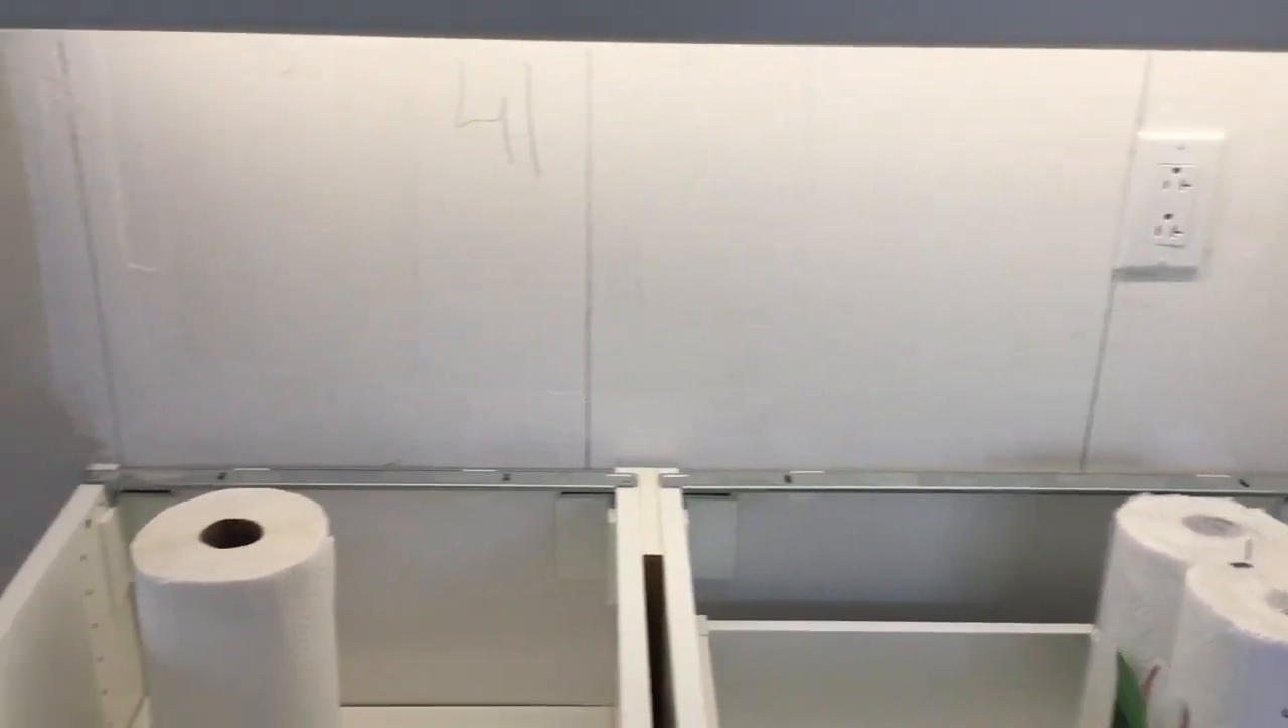The quartz counter, counter is not here yet.